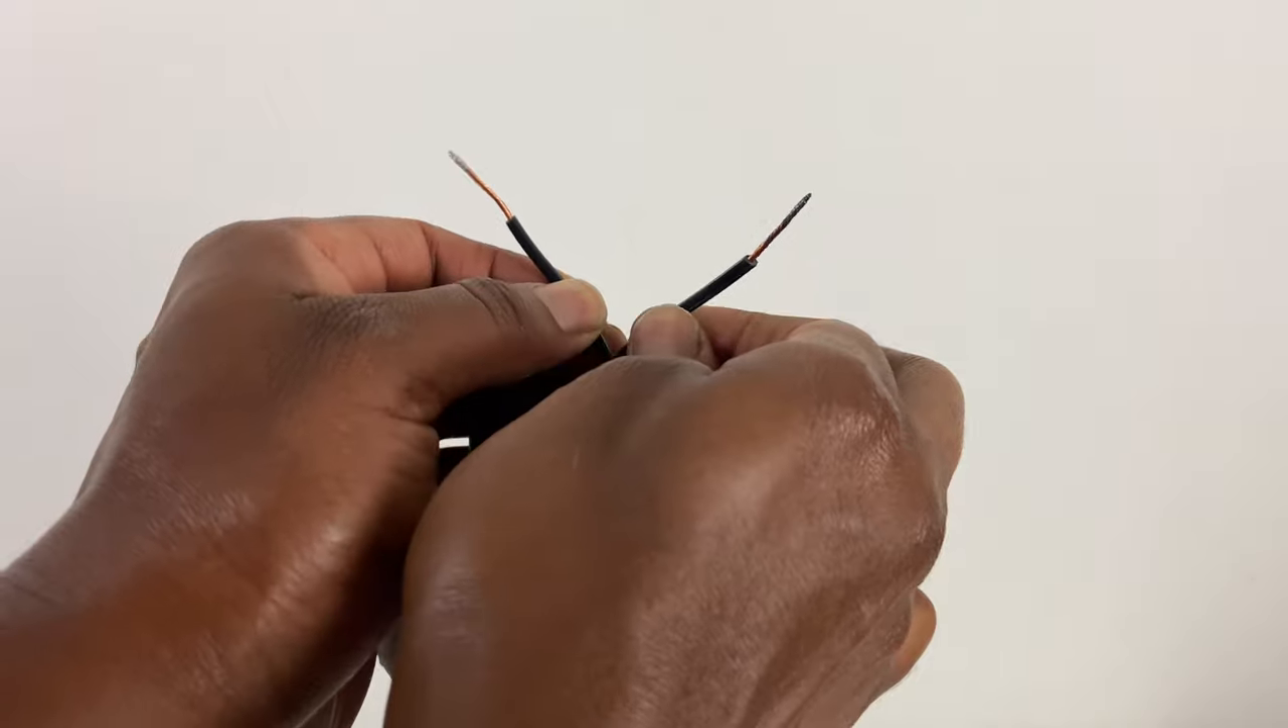Then I took the electrical tape off of the end of the wire and pulled the two wires apart very gently a few inches.